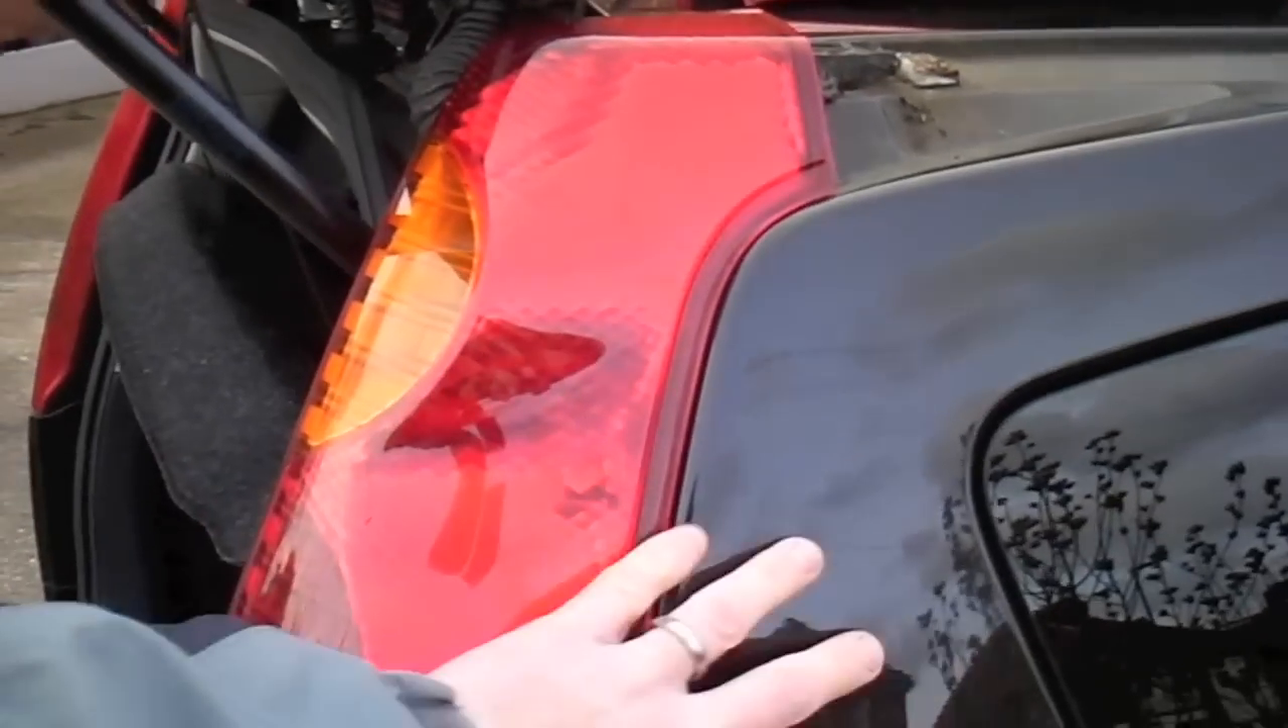So that is now clipped on, so the rear lens is clipped onto the body of the car.